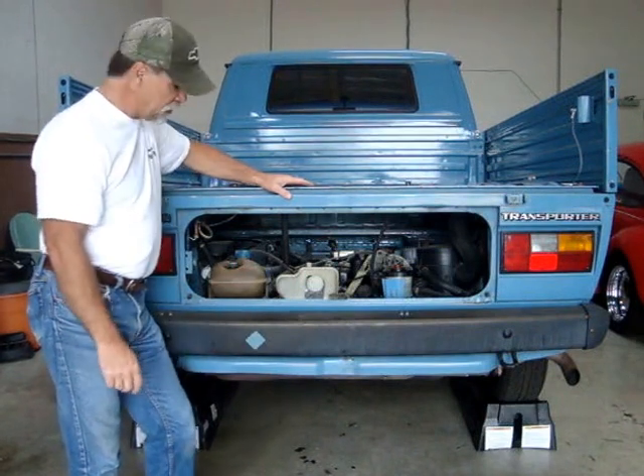We've removed the engine compartment door, which allows us access from the side, and we have it up on ramps, so we have access from the bottom.